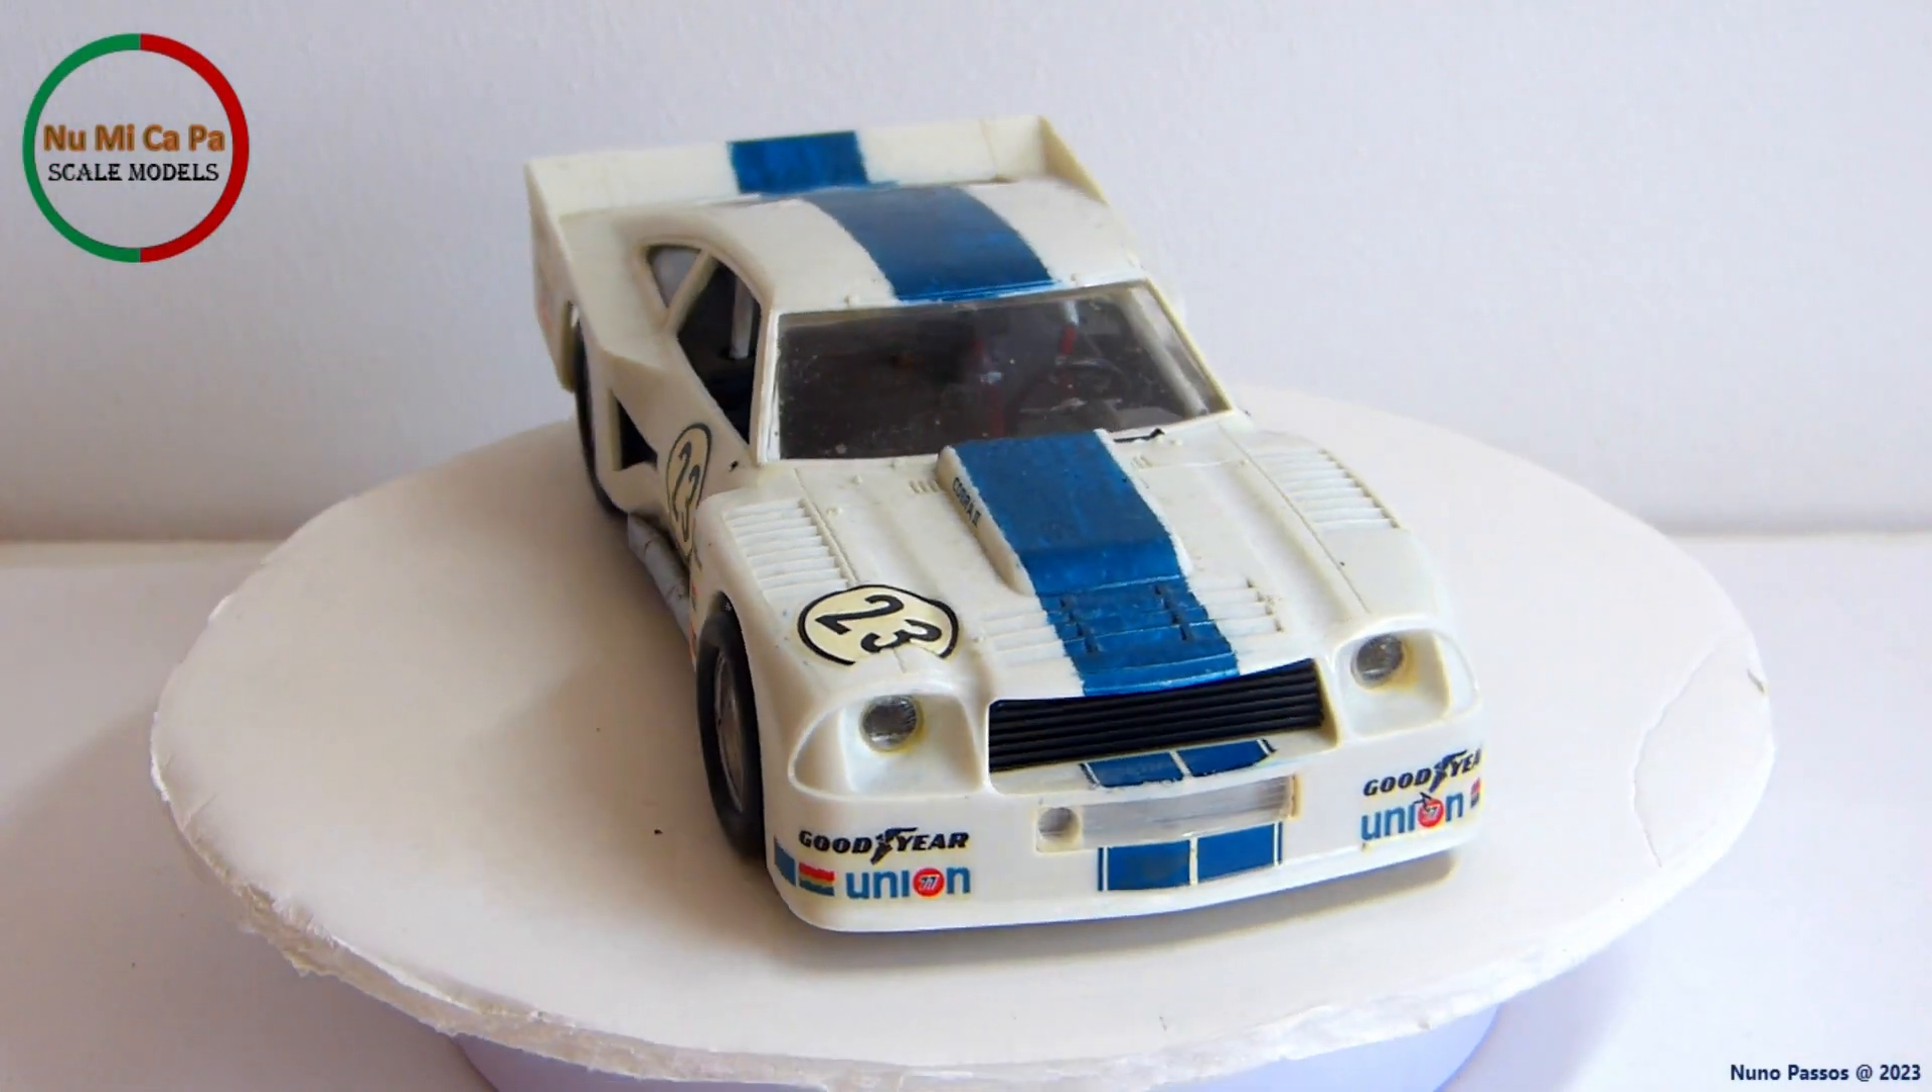After proceeding with the final assemblies, I snapped the body to the chassis, and this project is done.